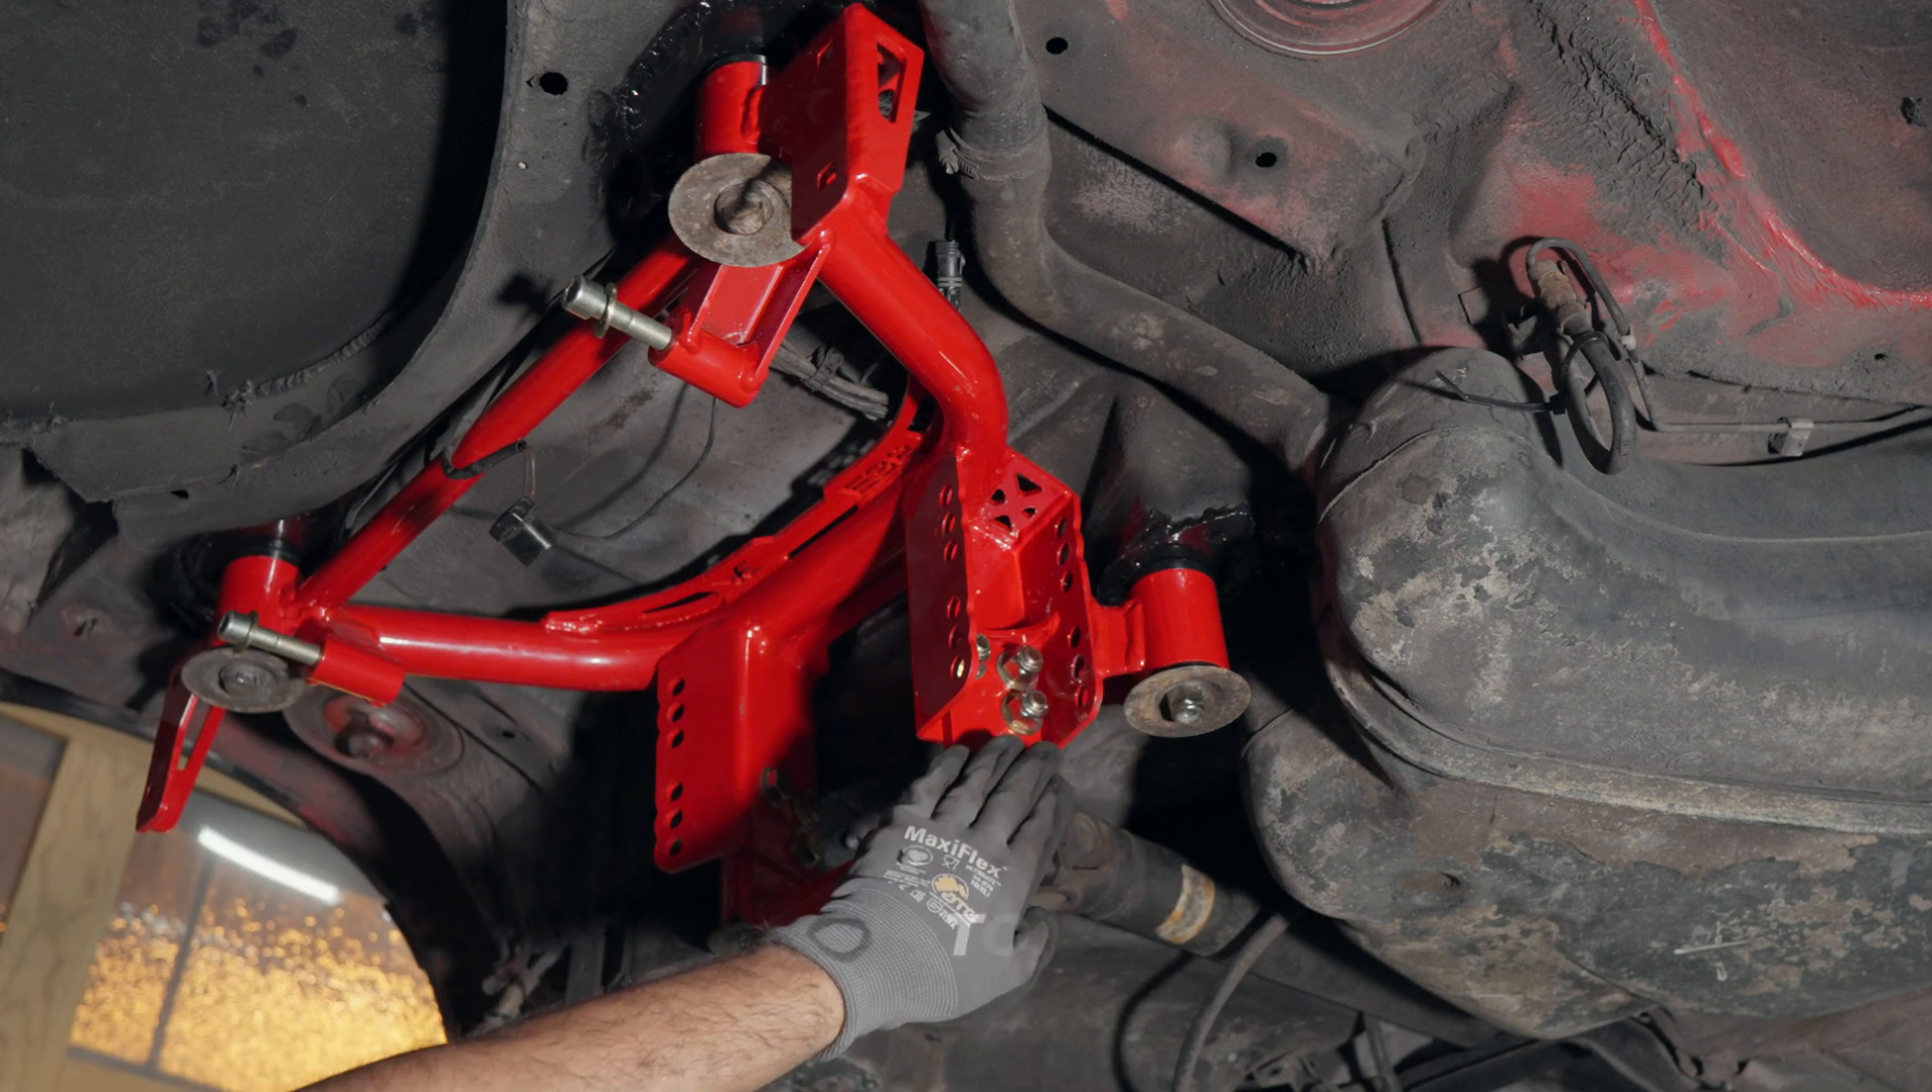So here we installed the rear subframe.